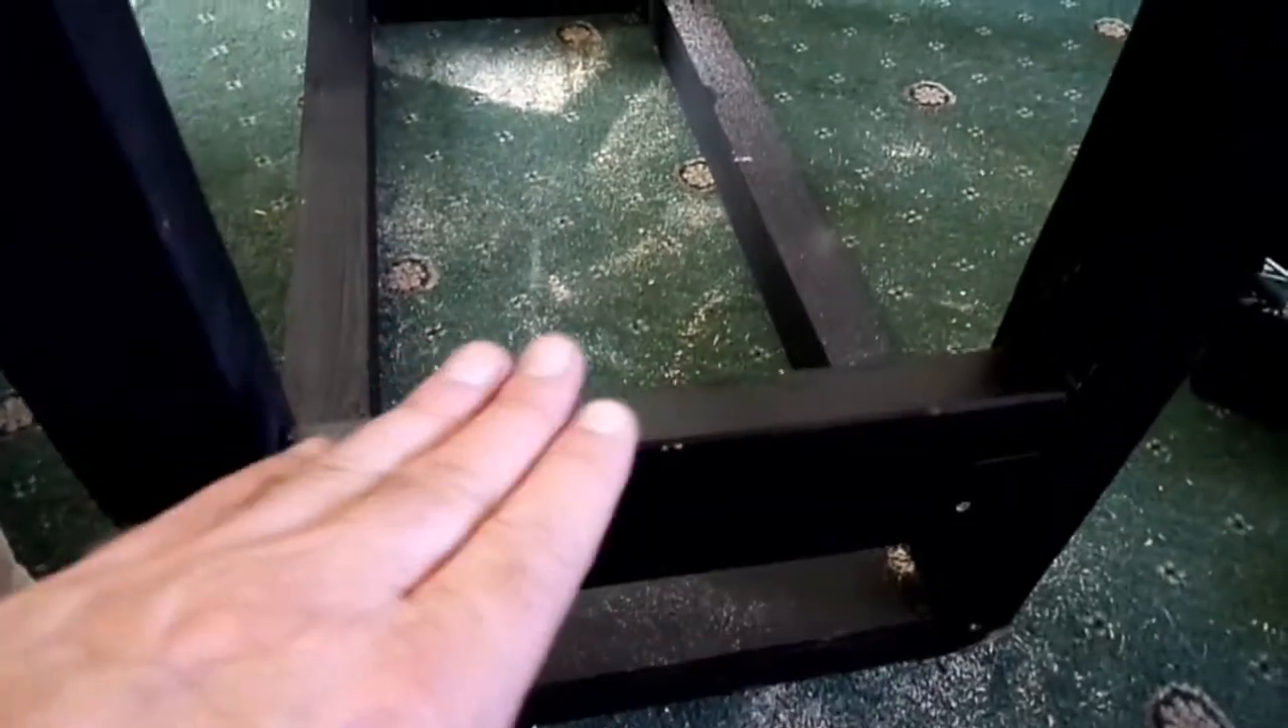Okay so I've put a beam here same on the other side to hold the board.